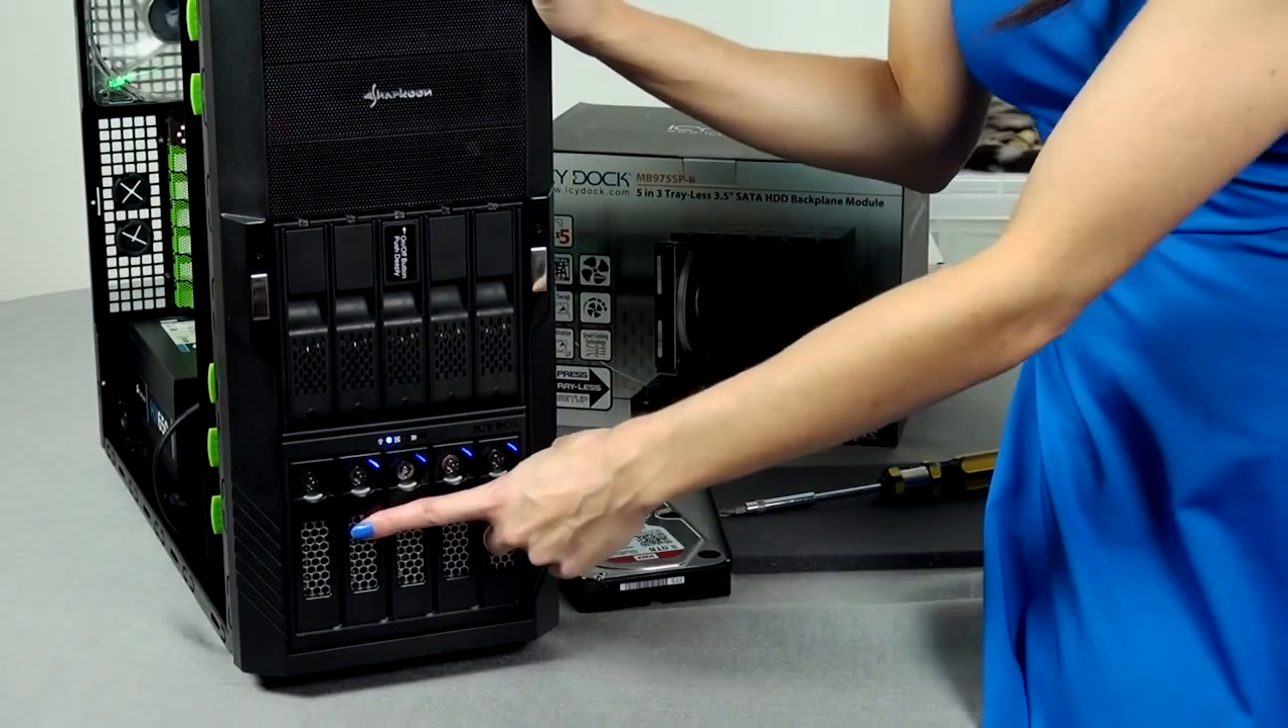As you can see along here there are four blue lights and this is on the IC box which I've already installed.